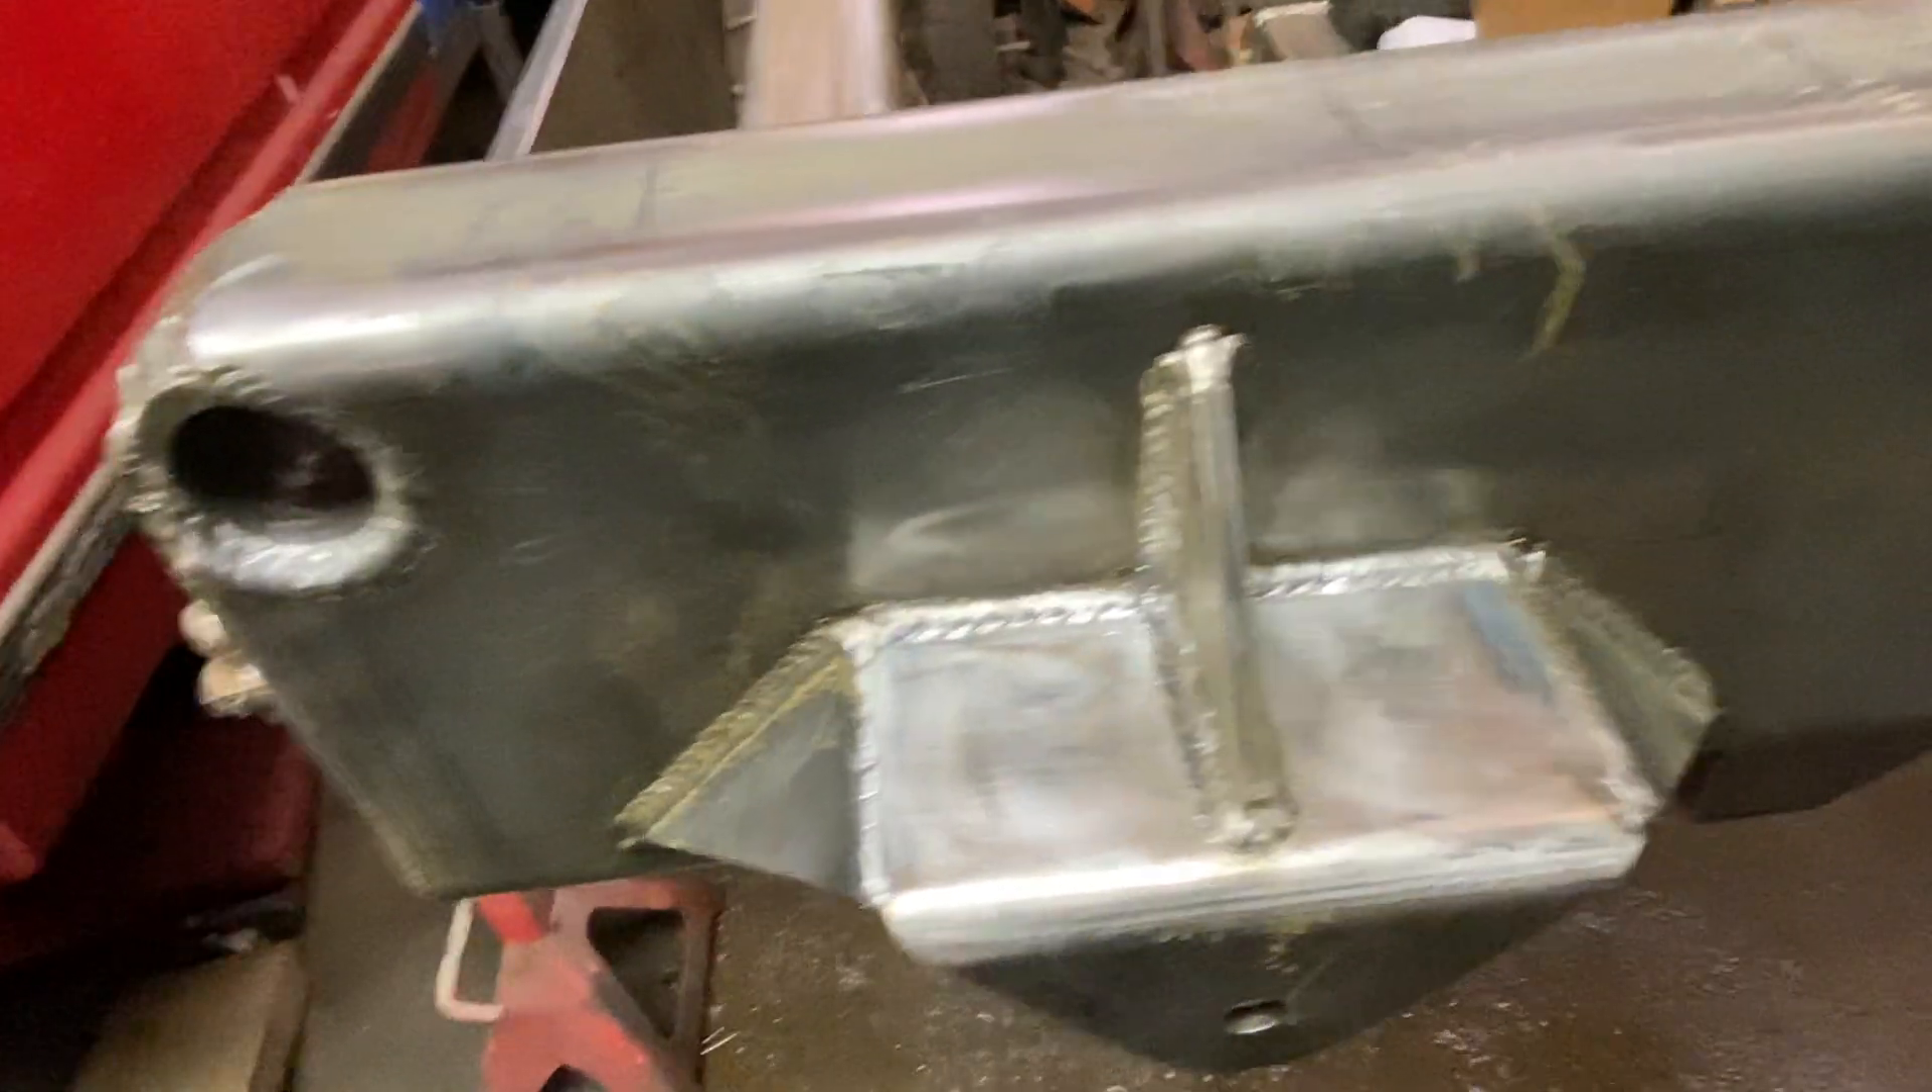So I did two gussets down and then a third one in the middle just for a little extra something something.